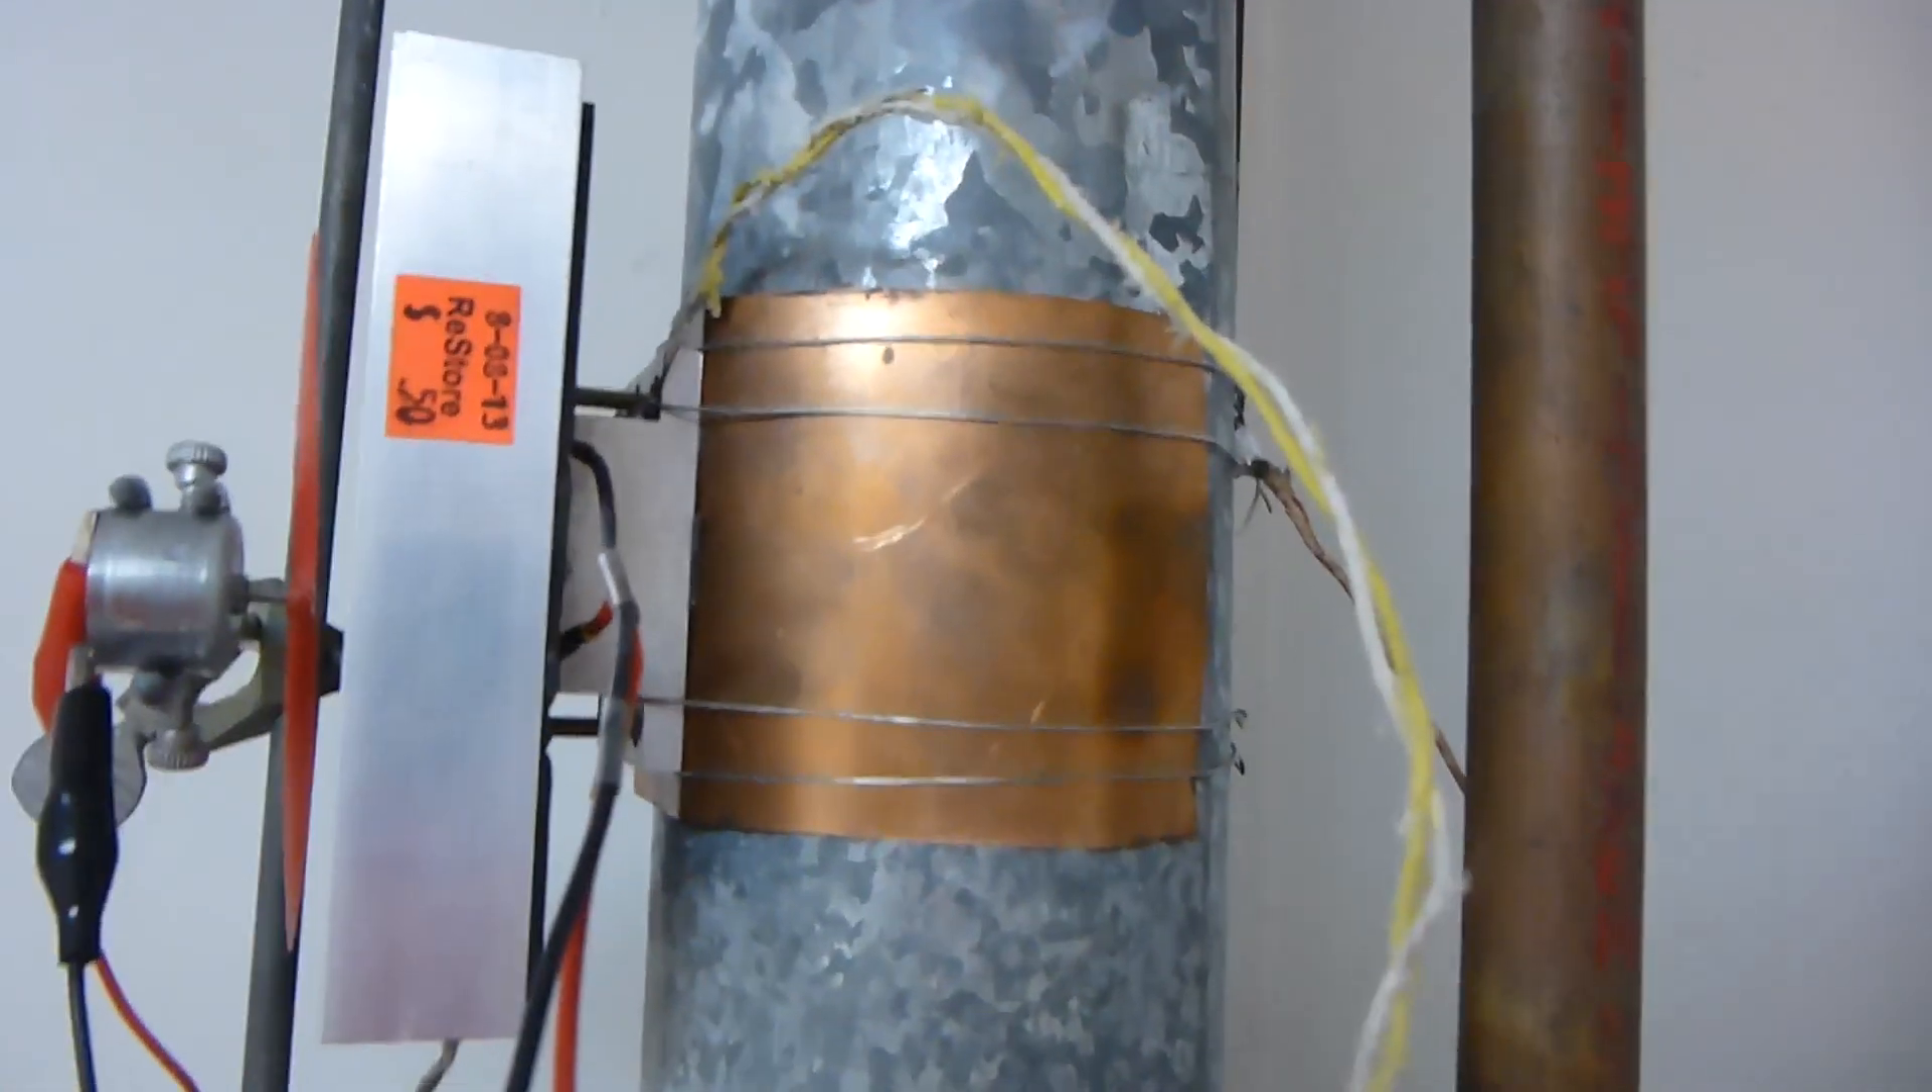And then I just kind of wrap some wire around the flue and that kind of holds the copper on there.